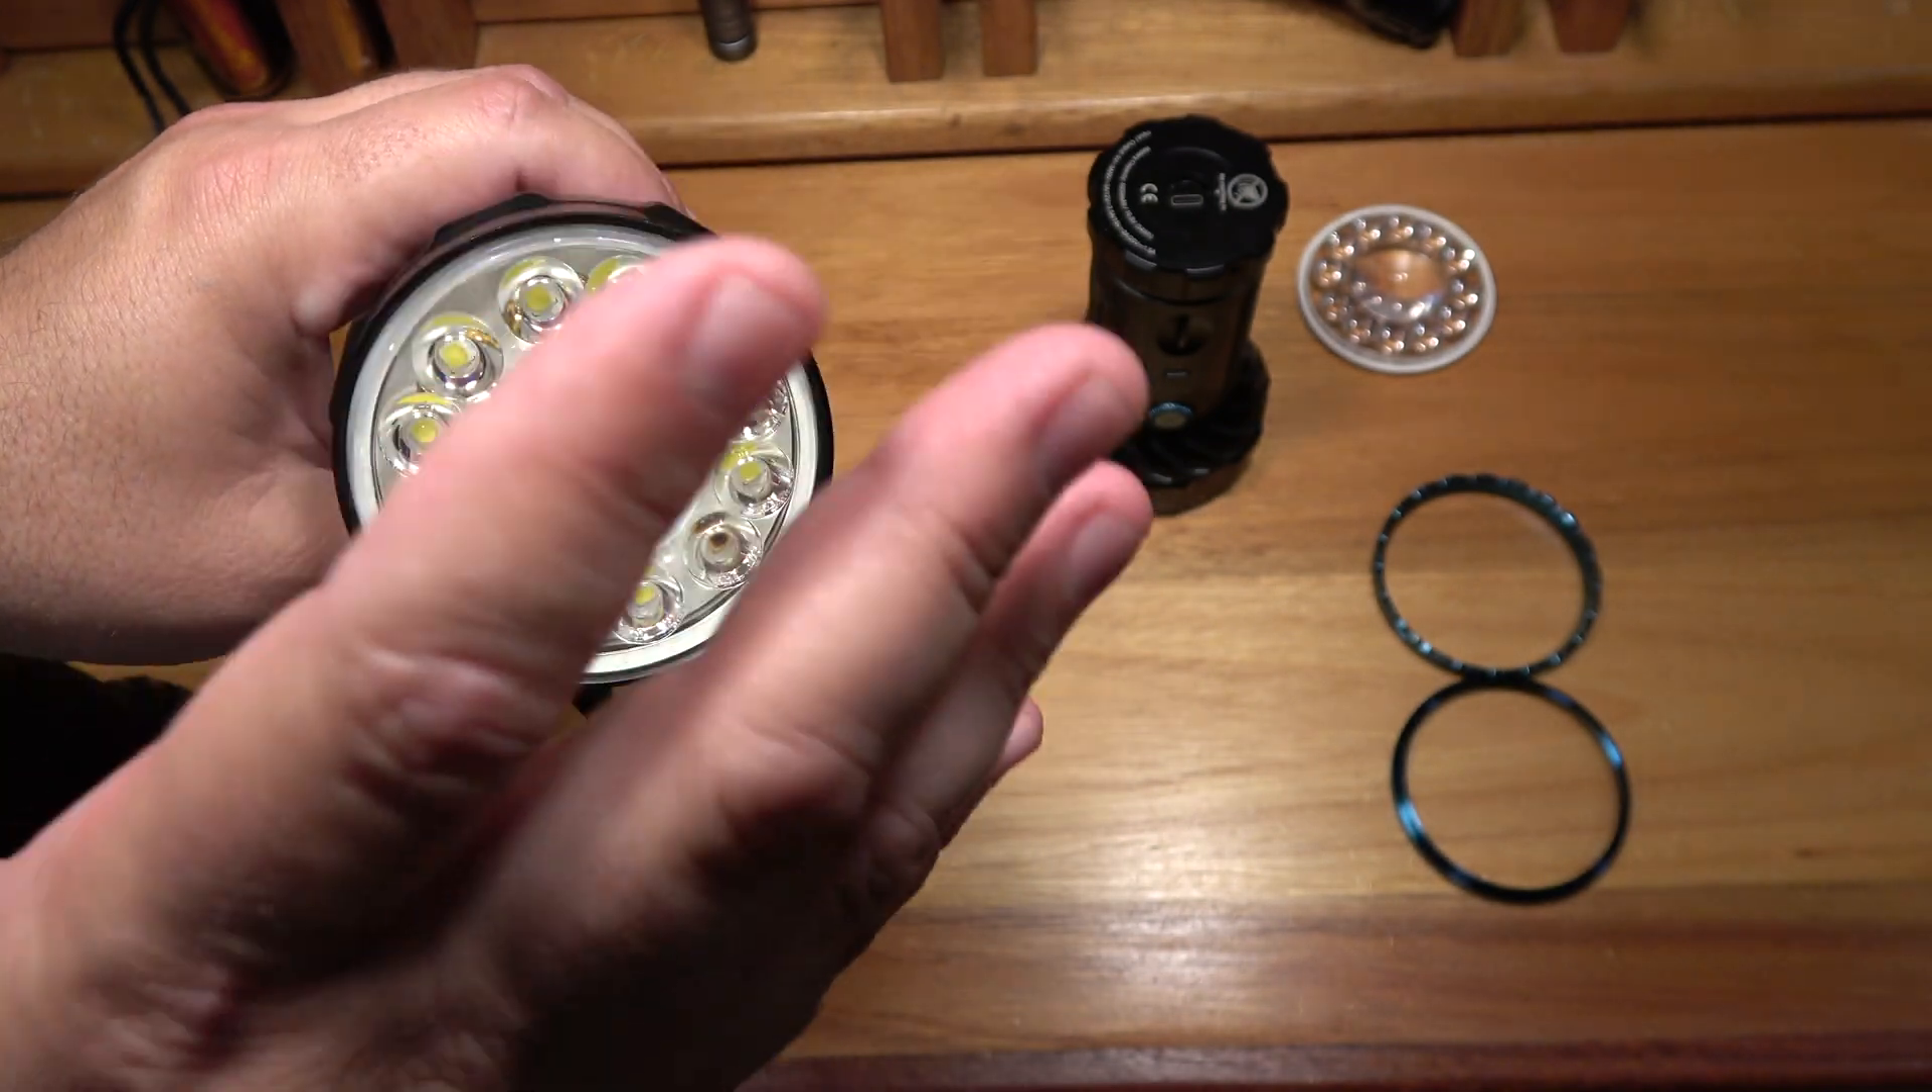There is some methods to get it off but we managed to get the bezels off.